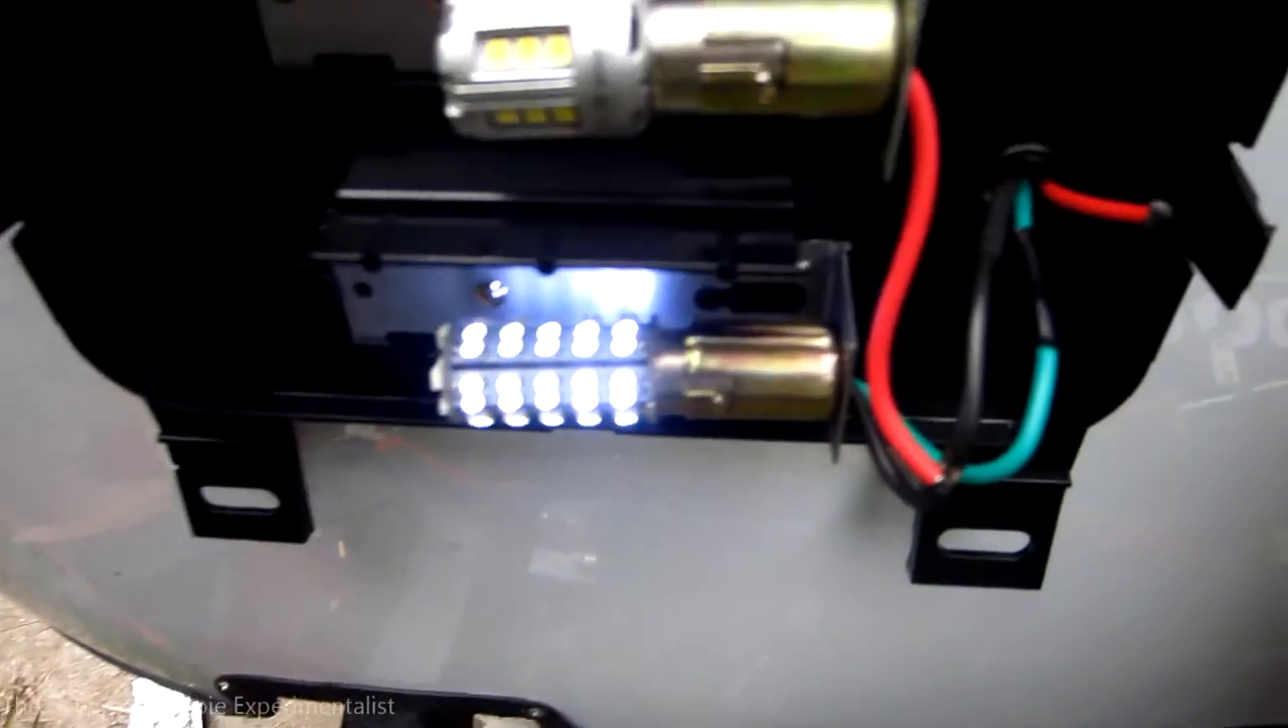Okay so here's the new light fixture on there.